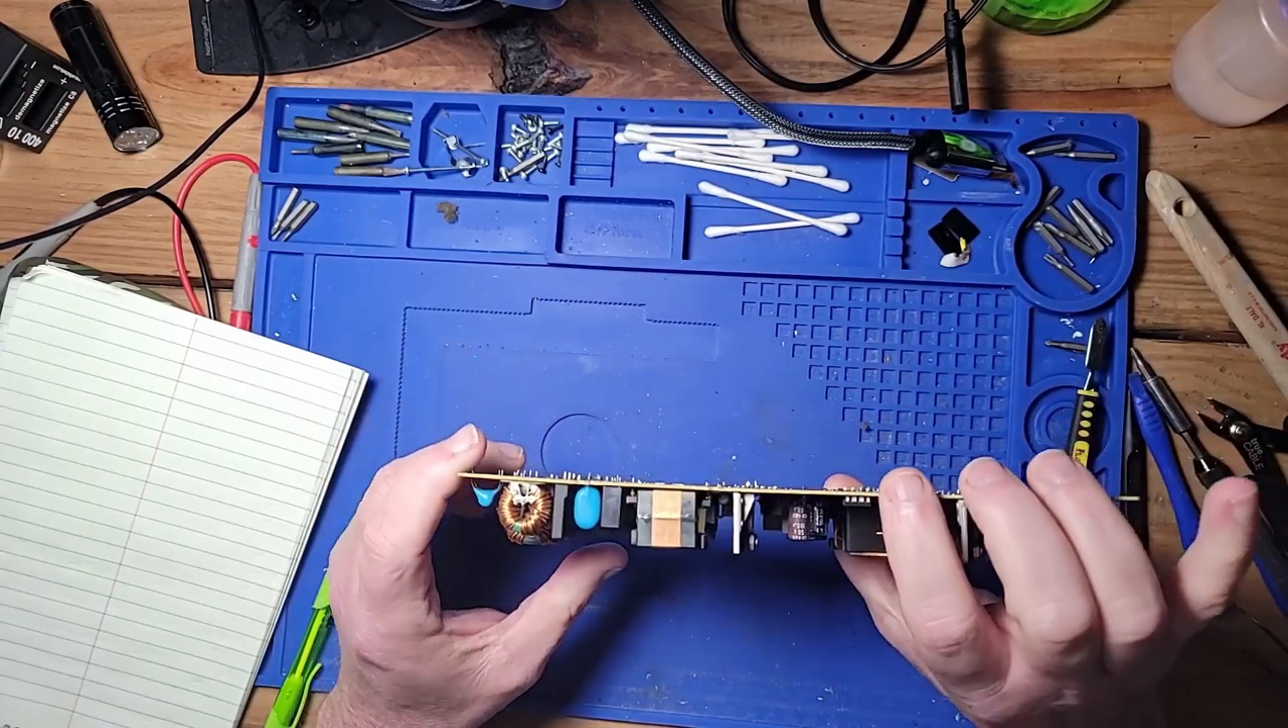All right so I got the power supply taken out of the case.